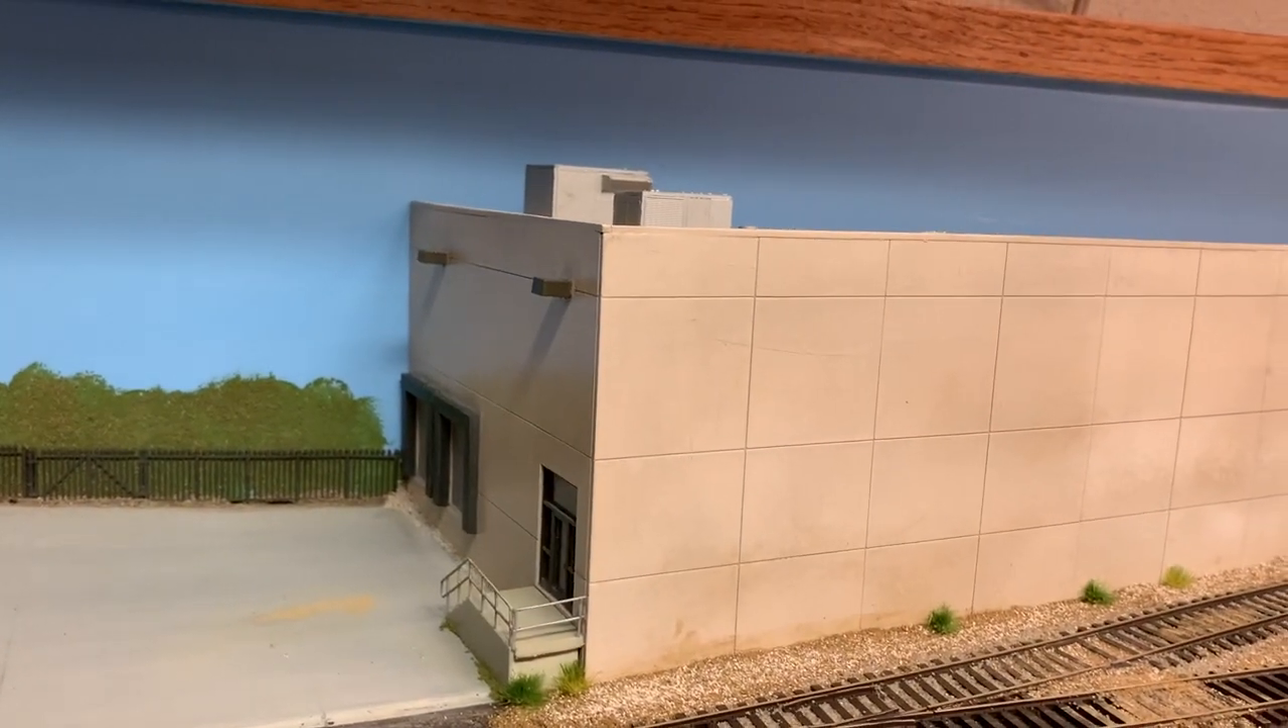I kind of actually combined three different kits together, but I've gone ahead more or less wrap this part up here and got the door installed, the stairwells, and handrails, and that kind of thing.